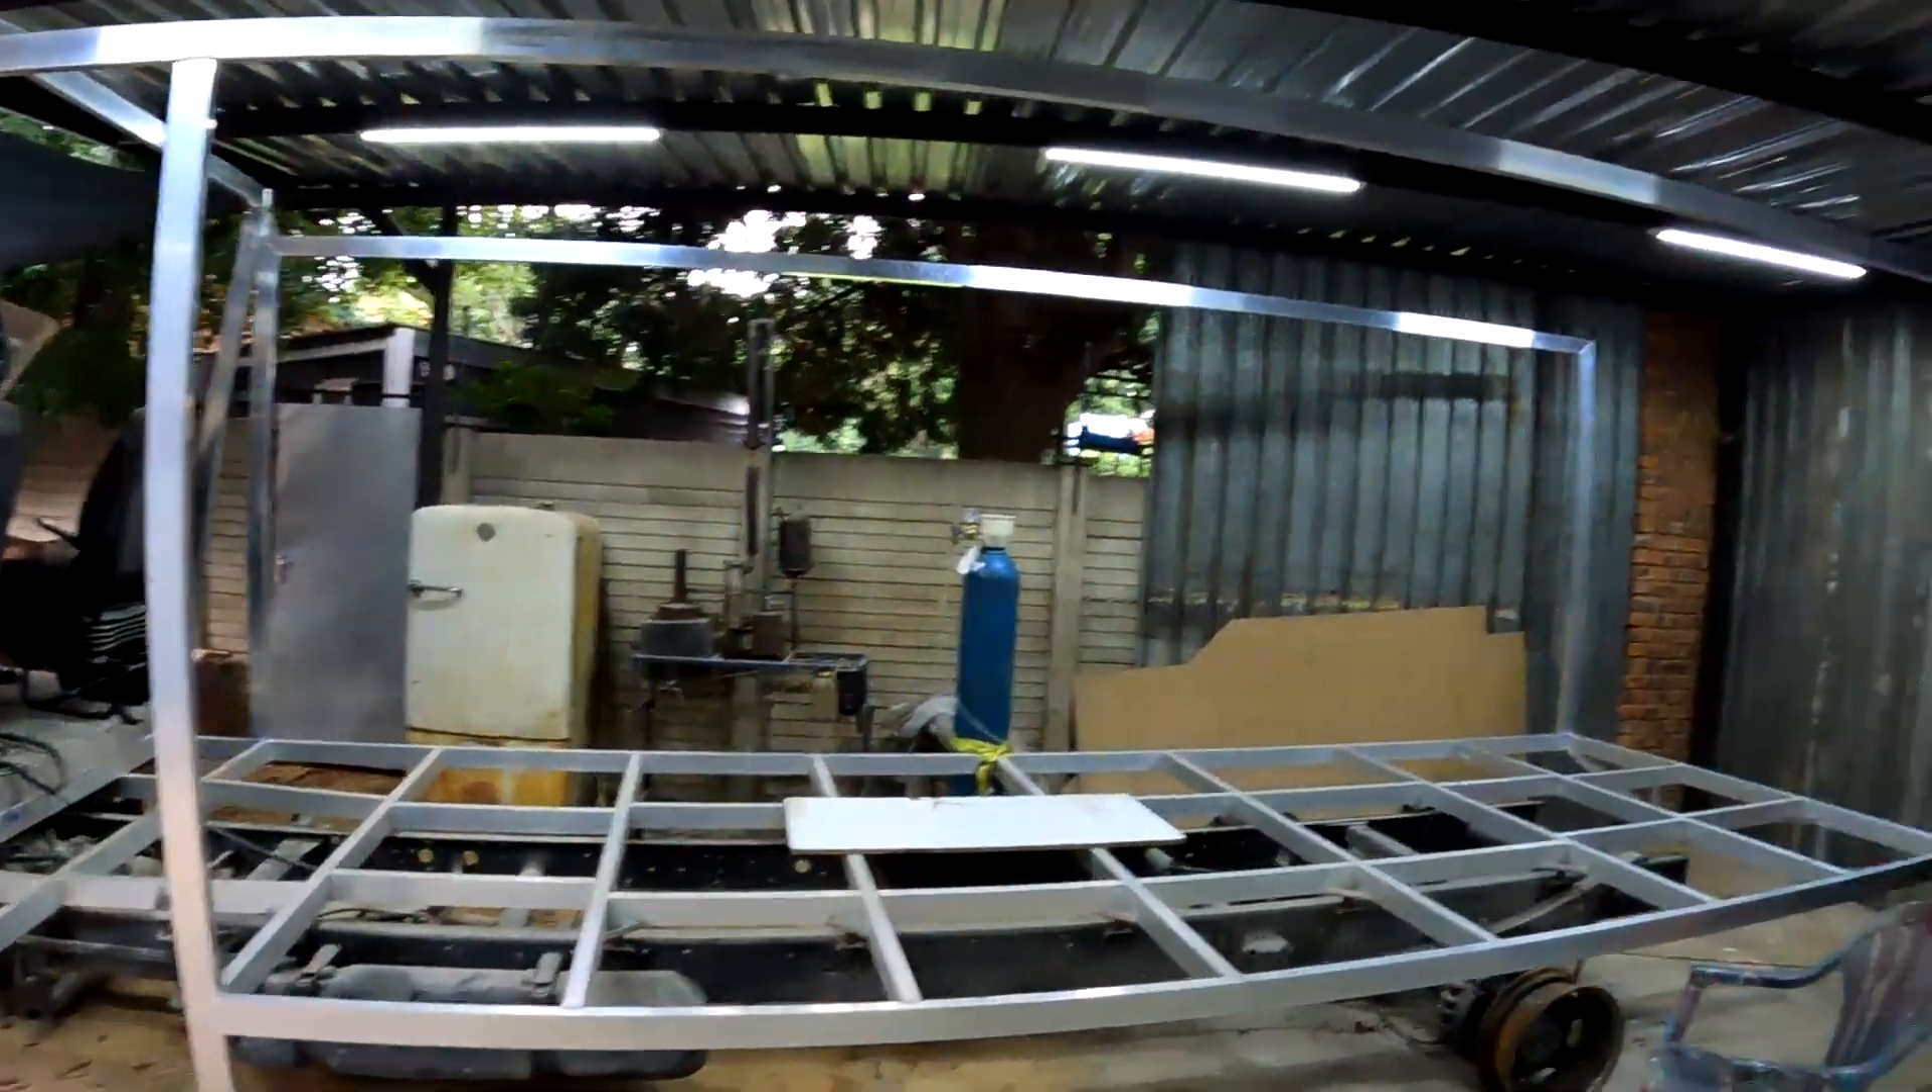And I have finished up welding the whole frame together.